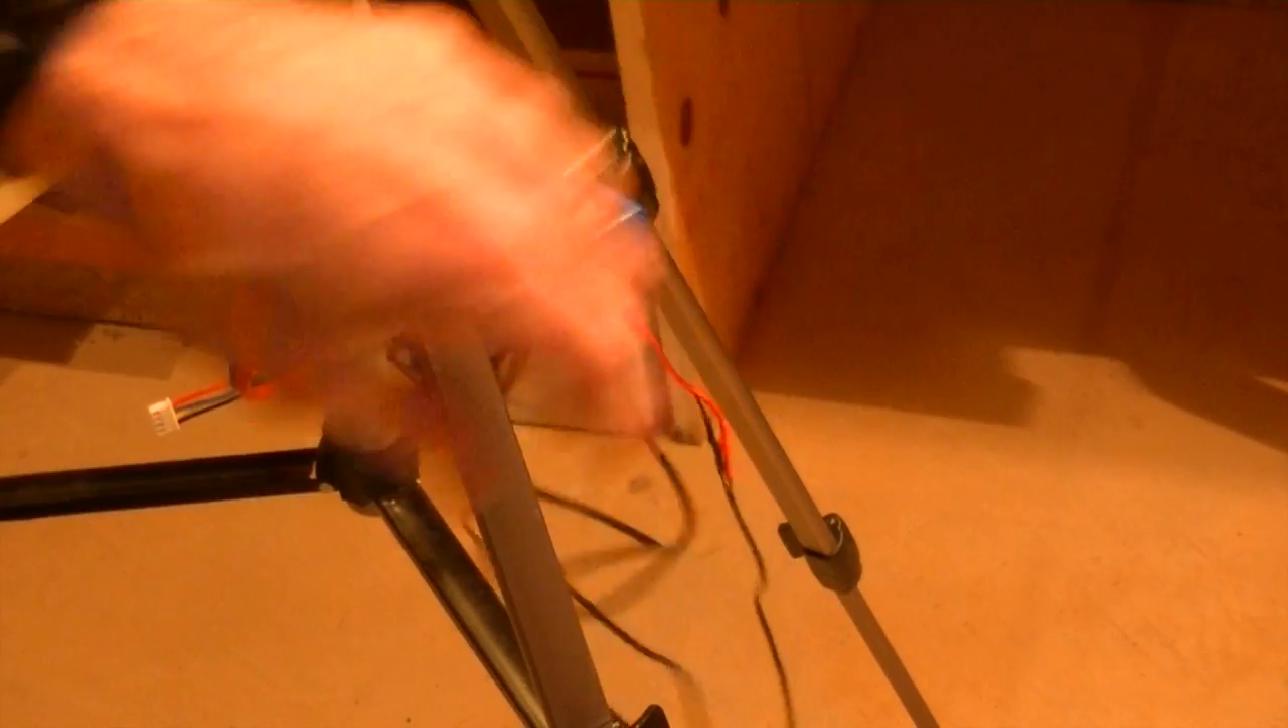And then right now the wires are just hanging down, but I'll bundle those up to get them out of the way.